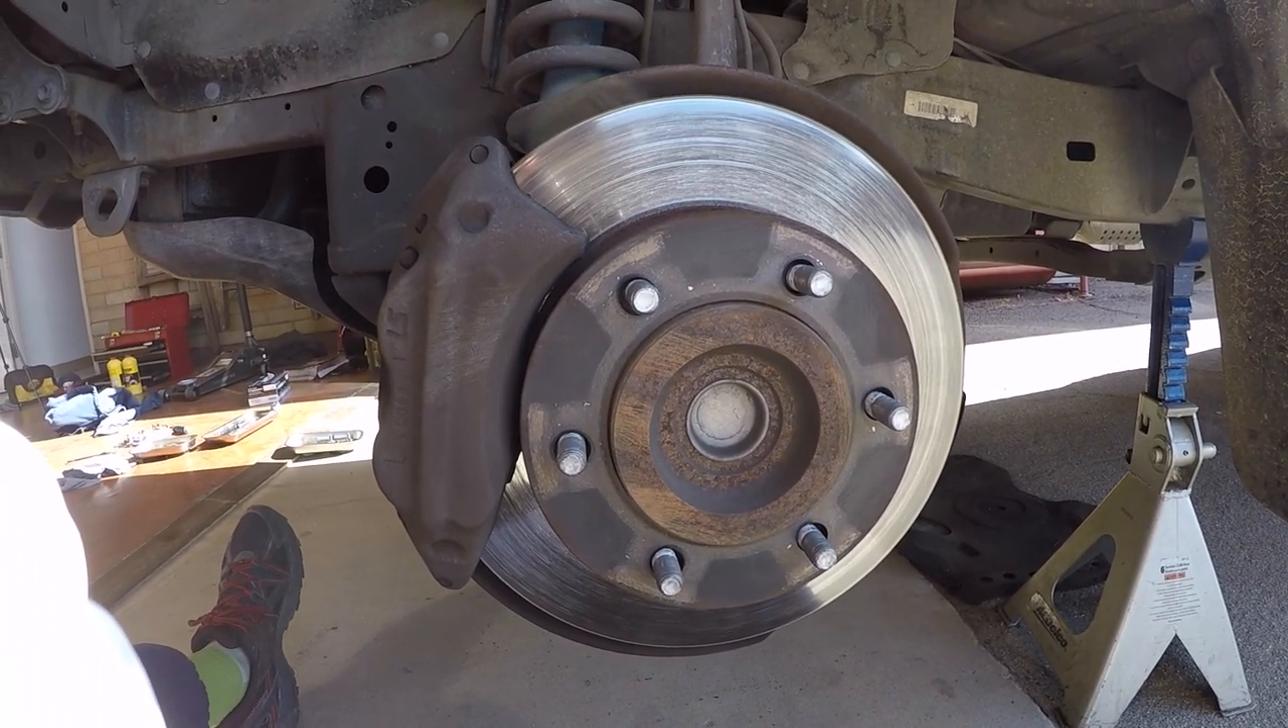Alright we have the wheels off and you can see now that the rotors exposed and you got your brake caliper.